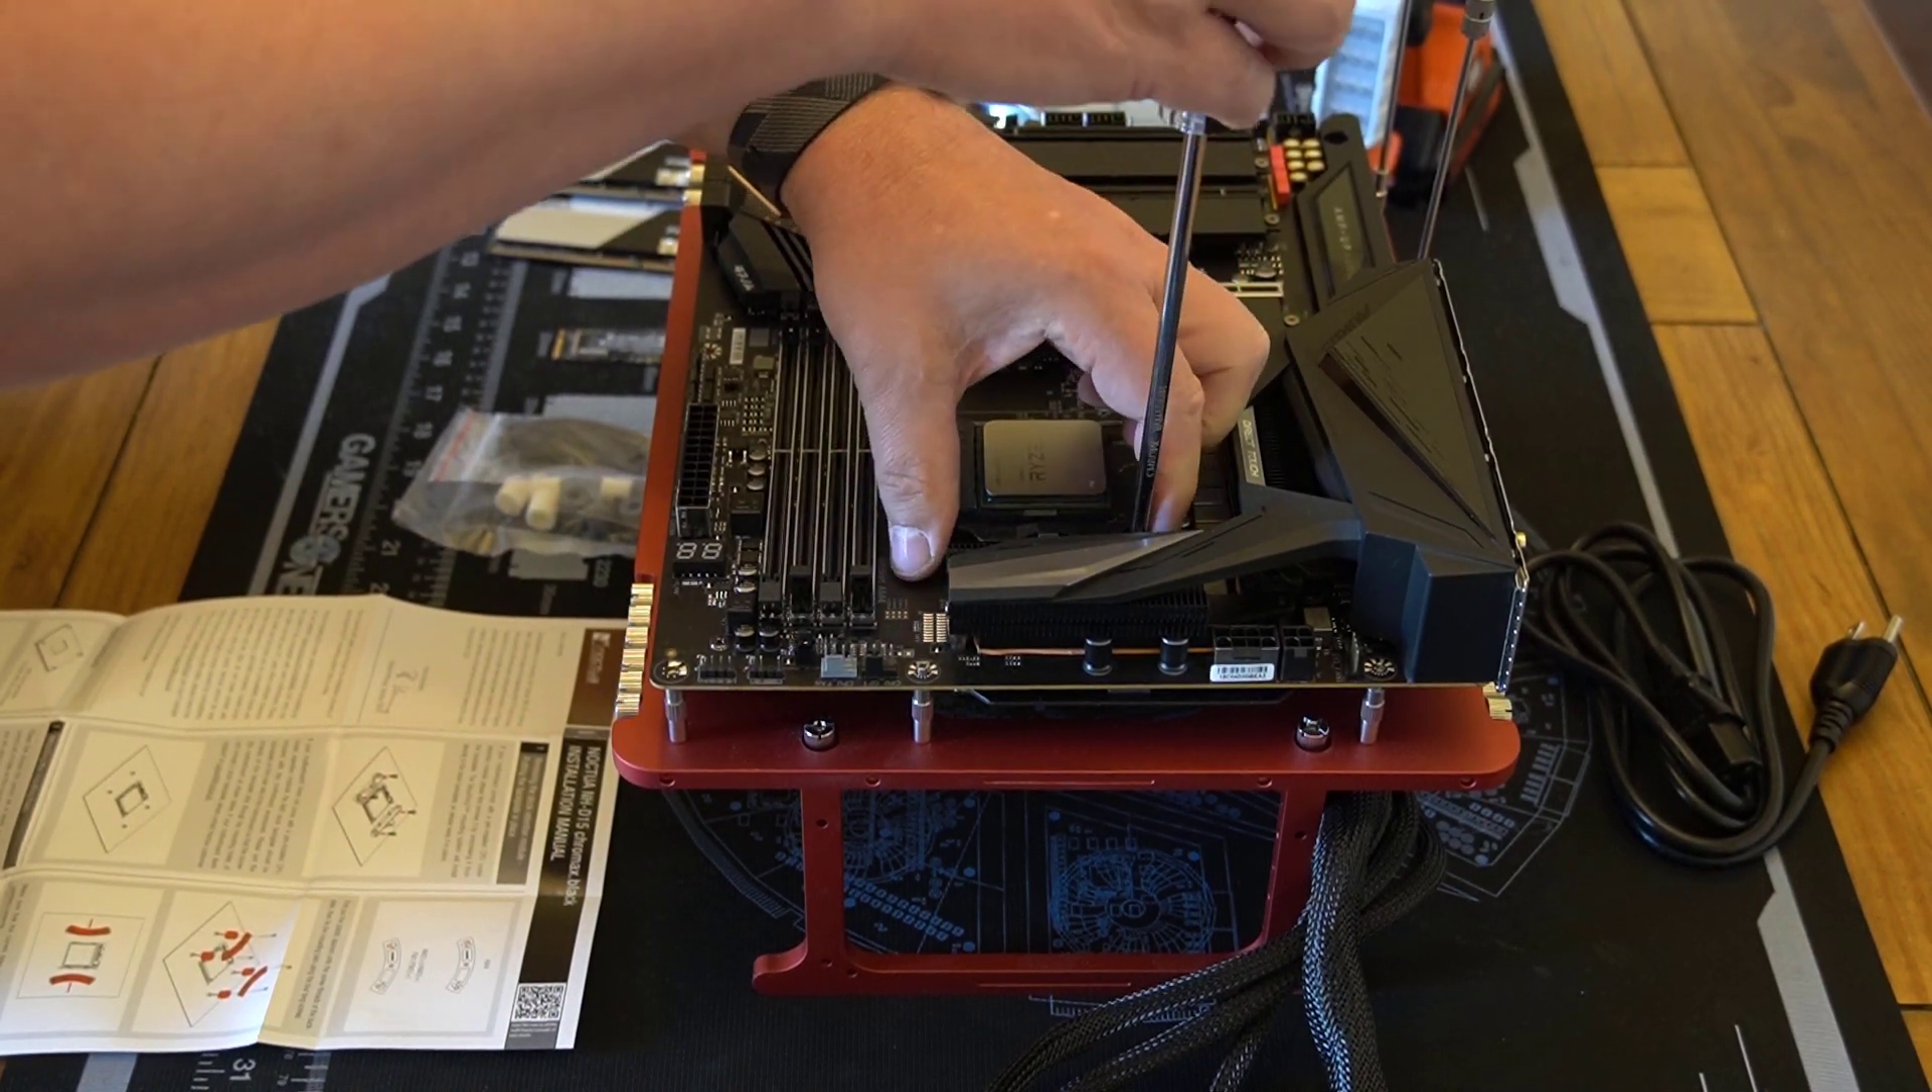And you can see I've got the motherboard mounted on a test bench right here.